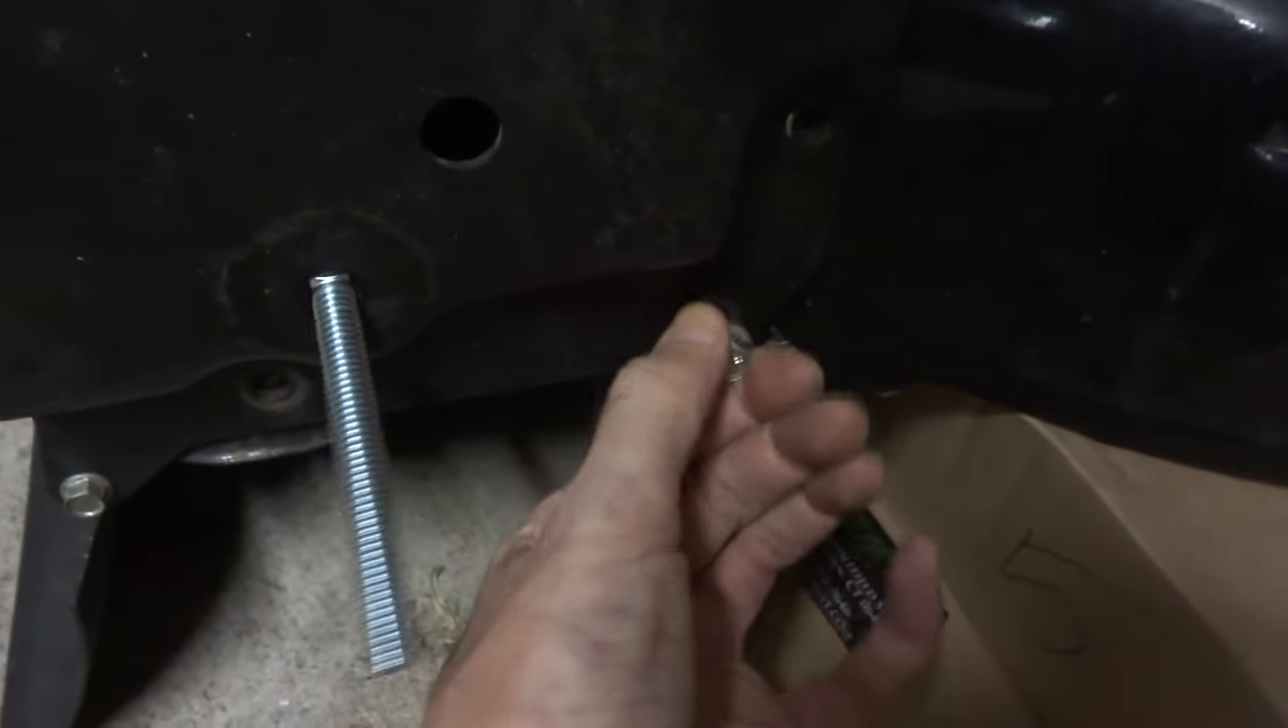Now we got our big bolt in there.